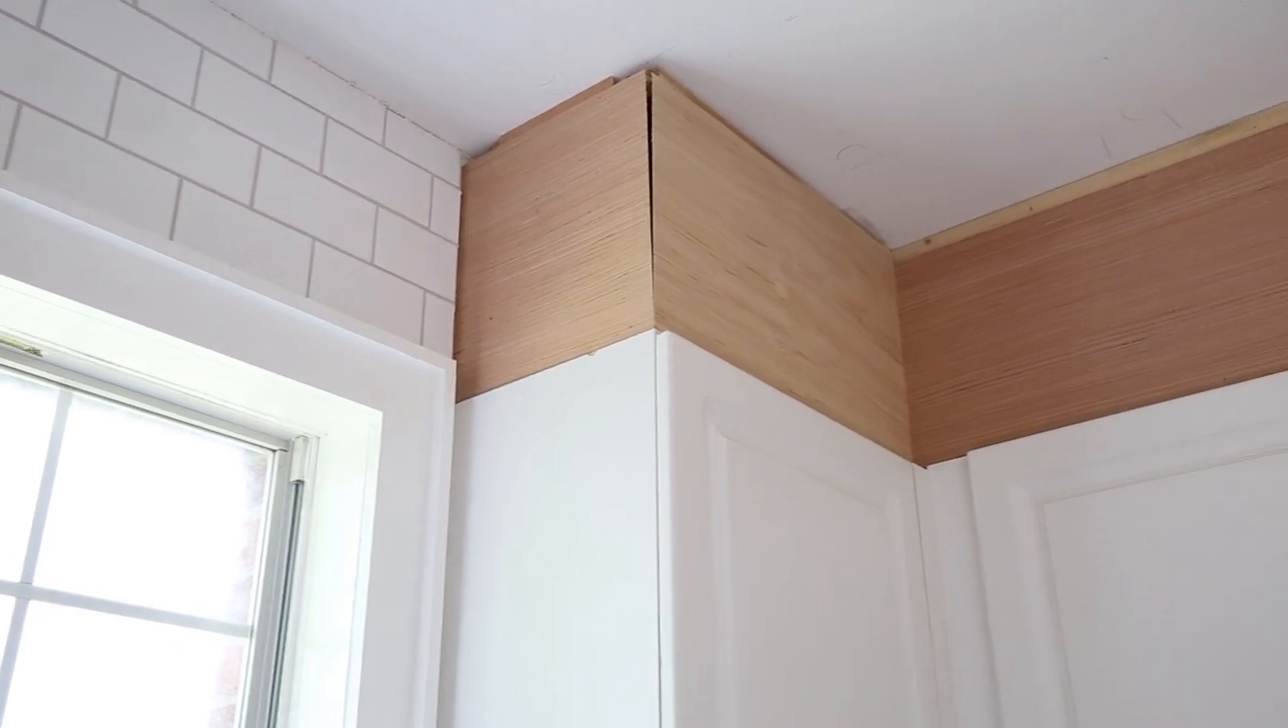We still ended up with a small gap in the end between the boards but it all cleaned up in the end with some good caulking.